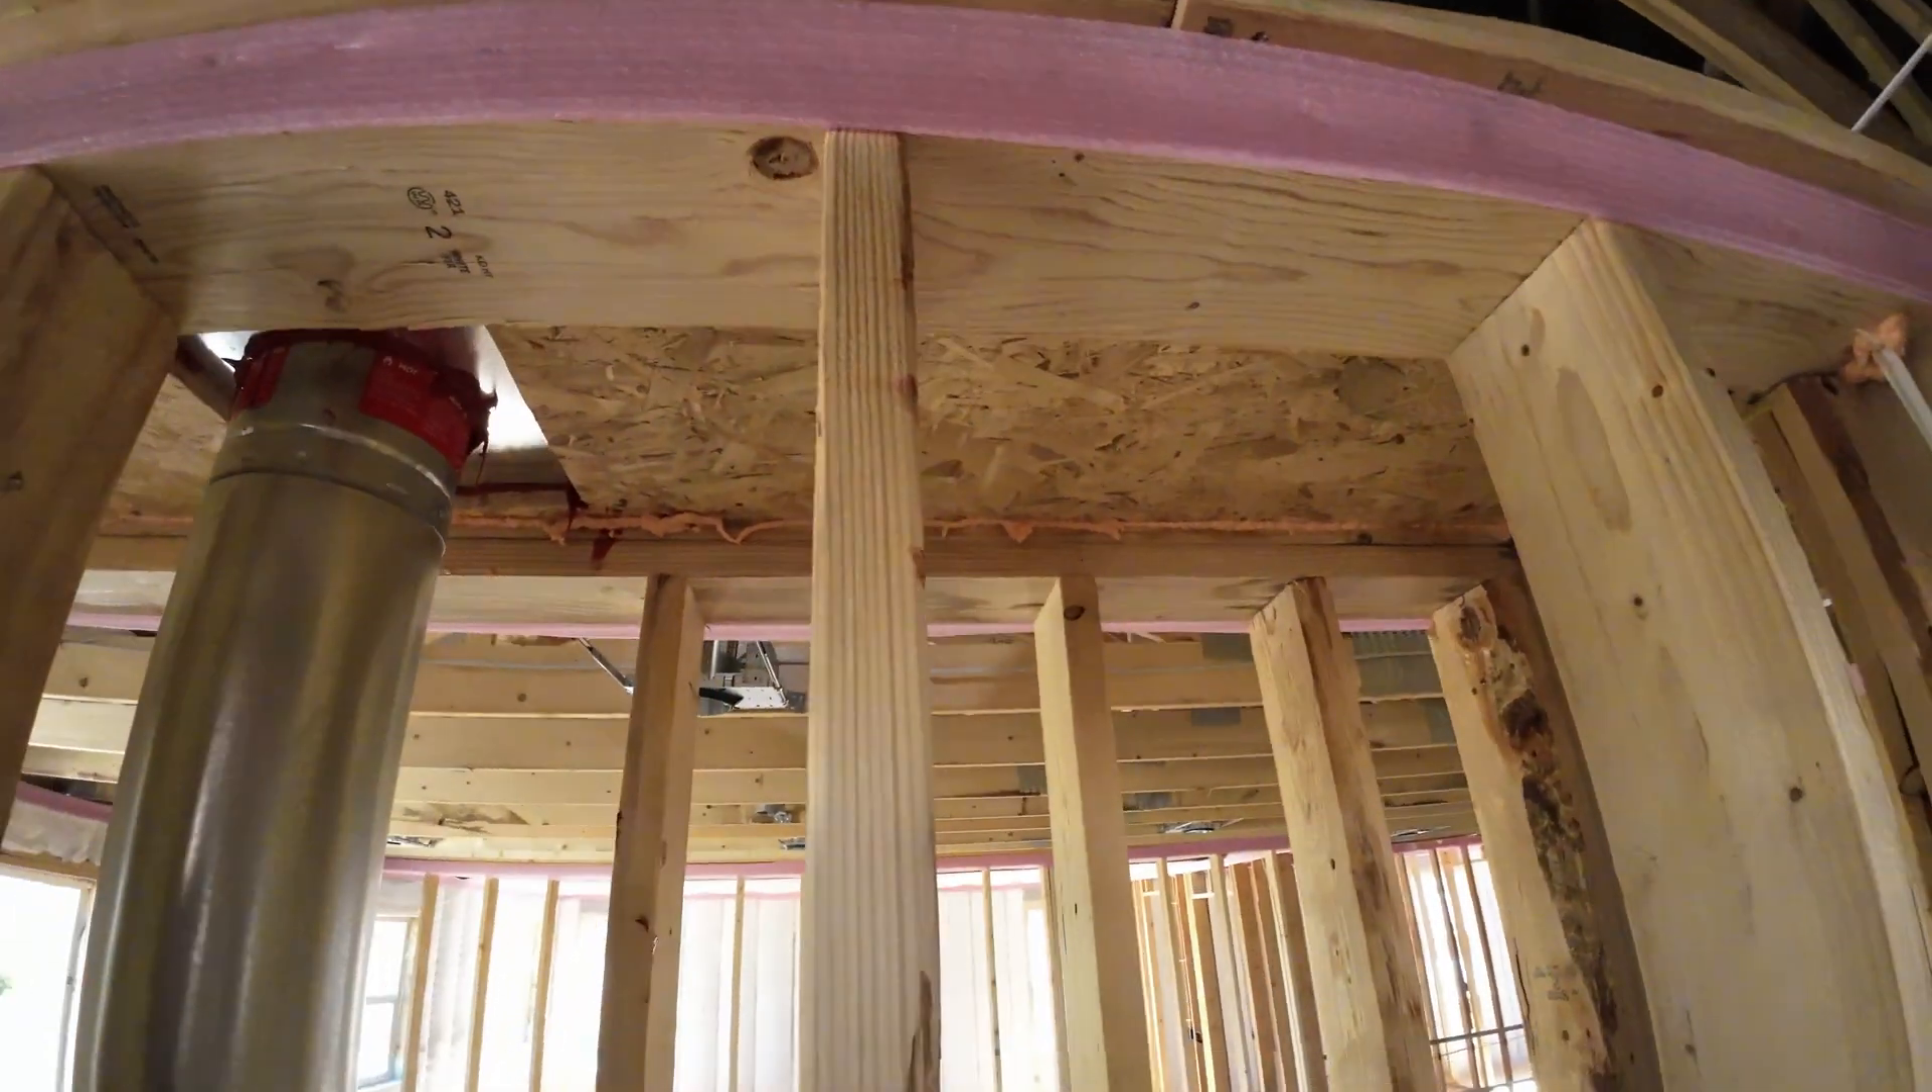They've installed OSB between the house and the ventilated attic space here.